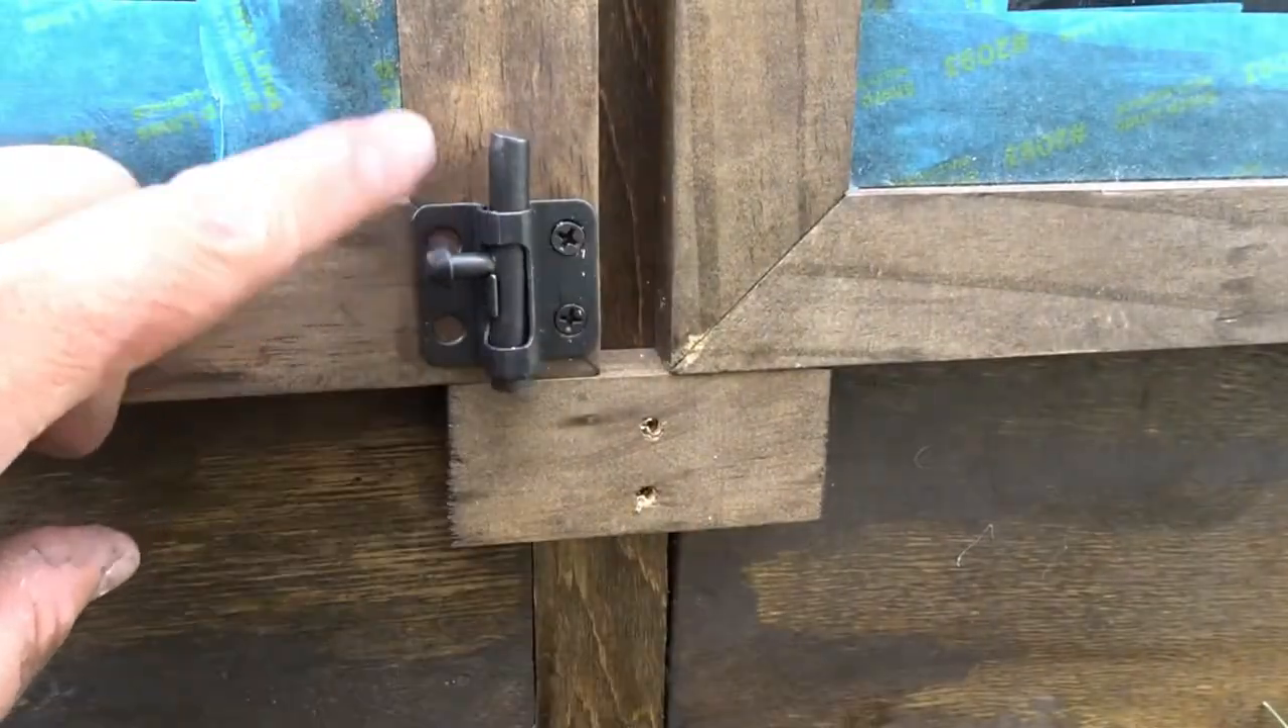After i screwed the hinges on i added the piece of leftover 1x2 underneath the doors.